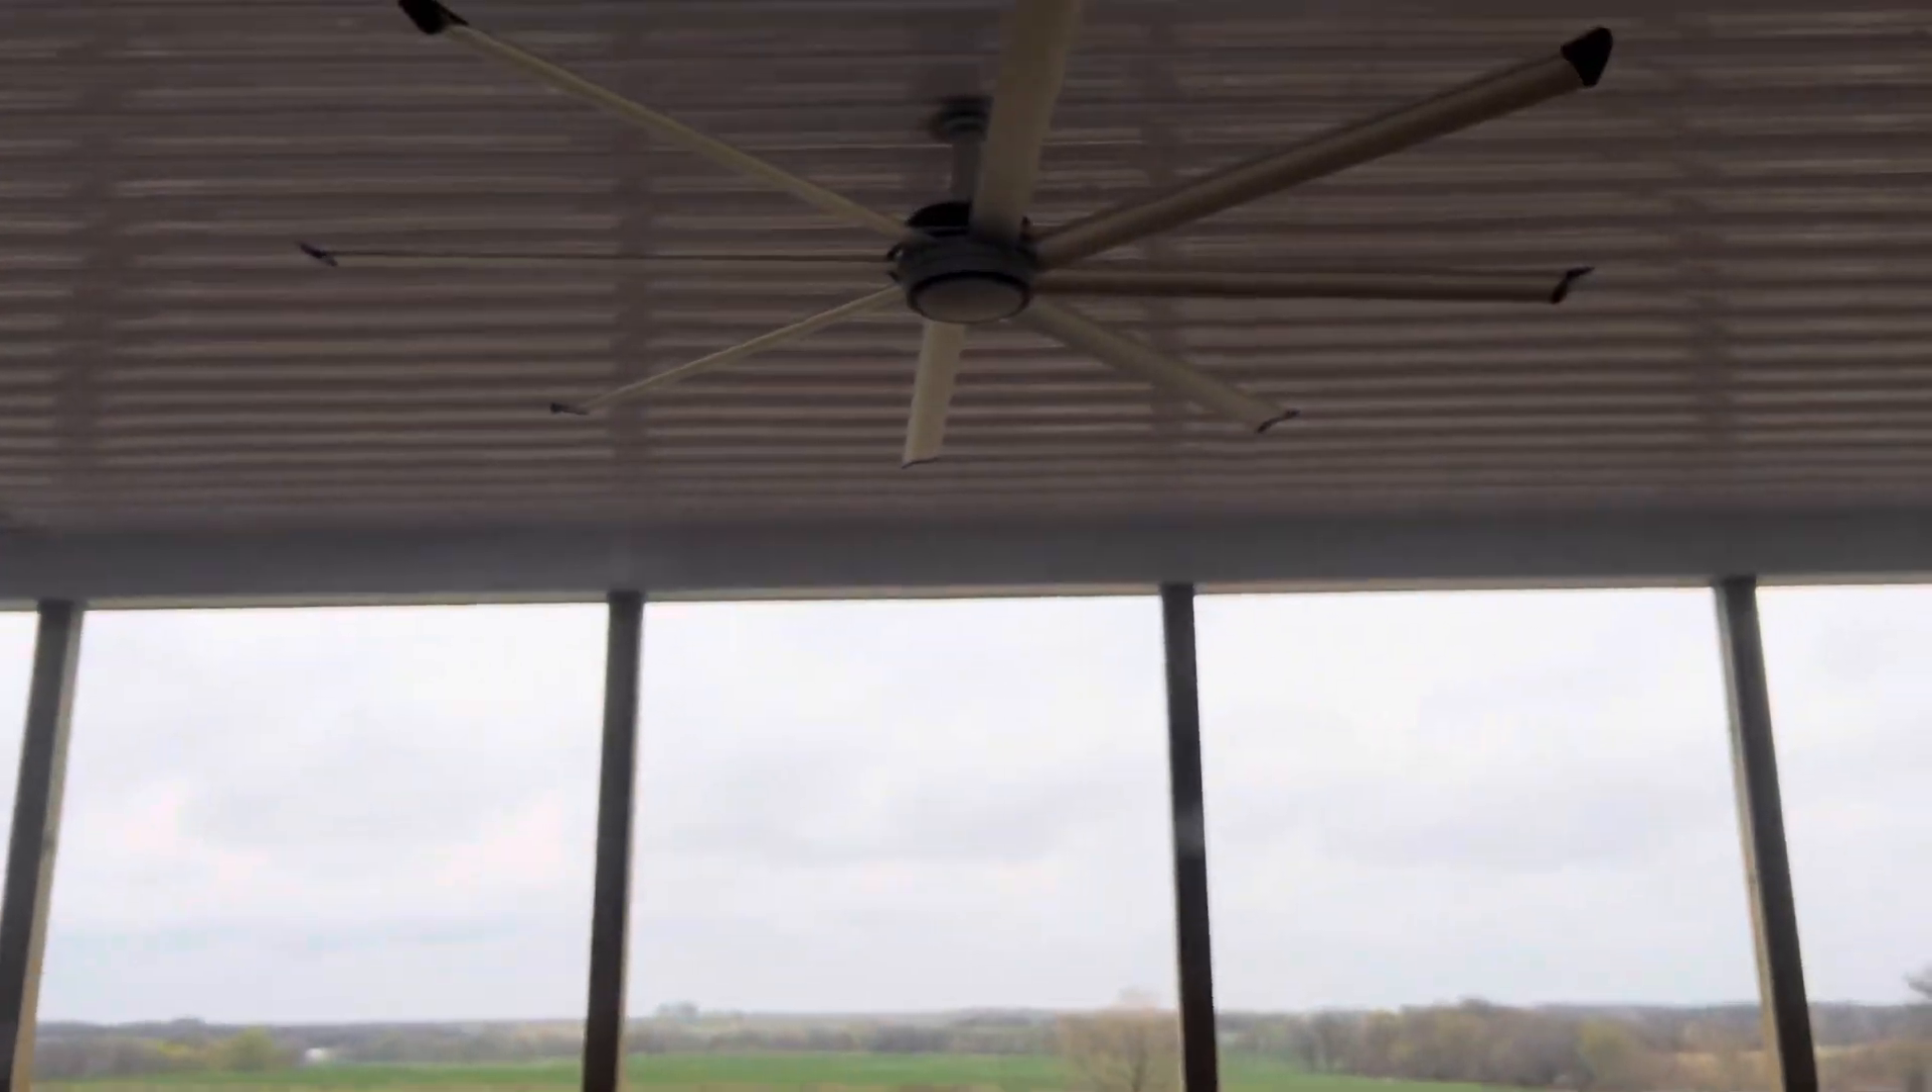We got our 10 -foot ceiling fan put in.